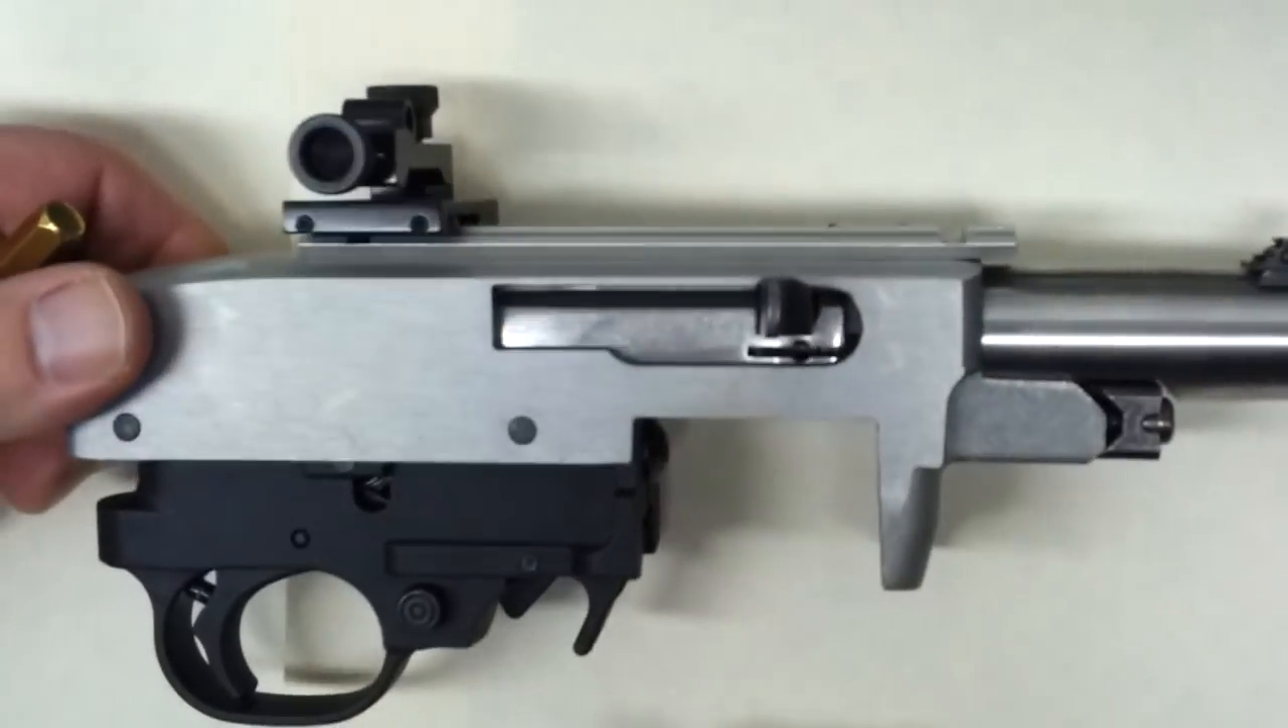Here all we've done is remove the action from the stock.